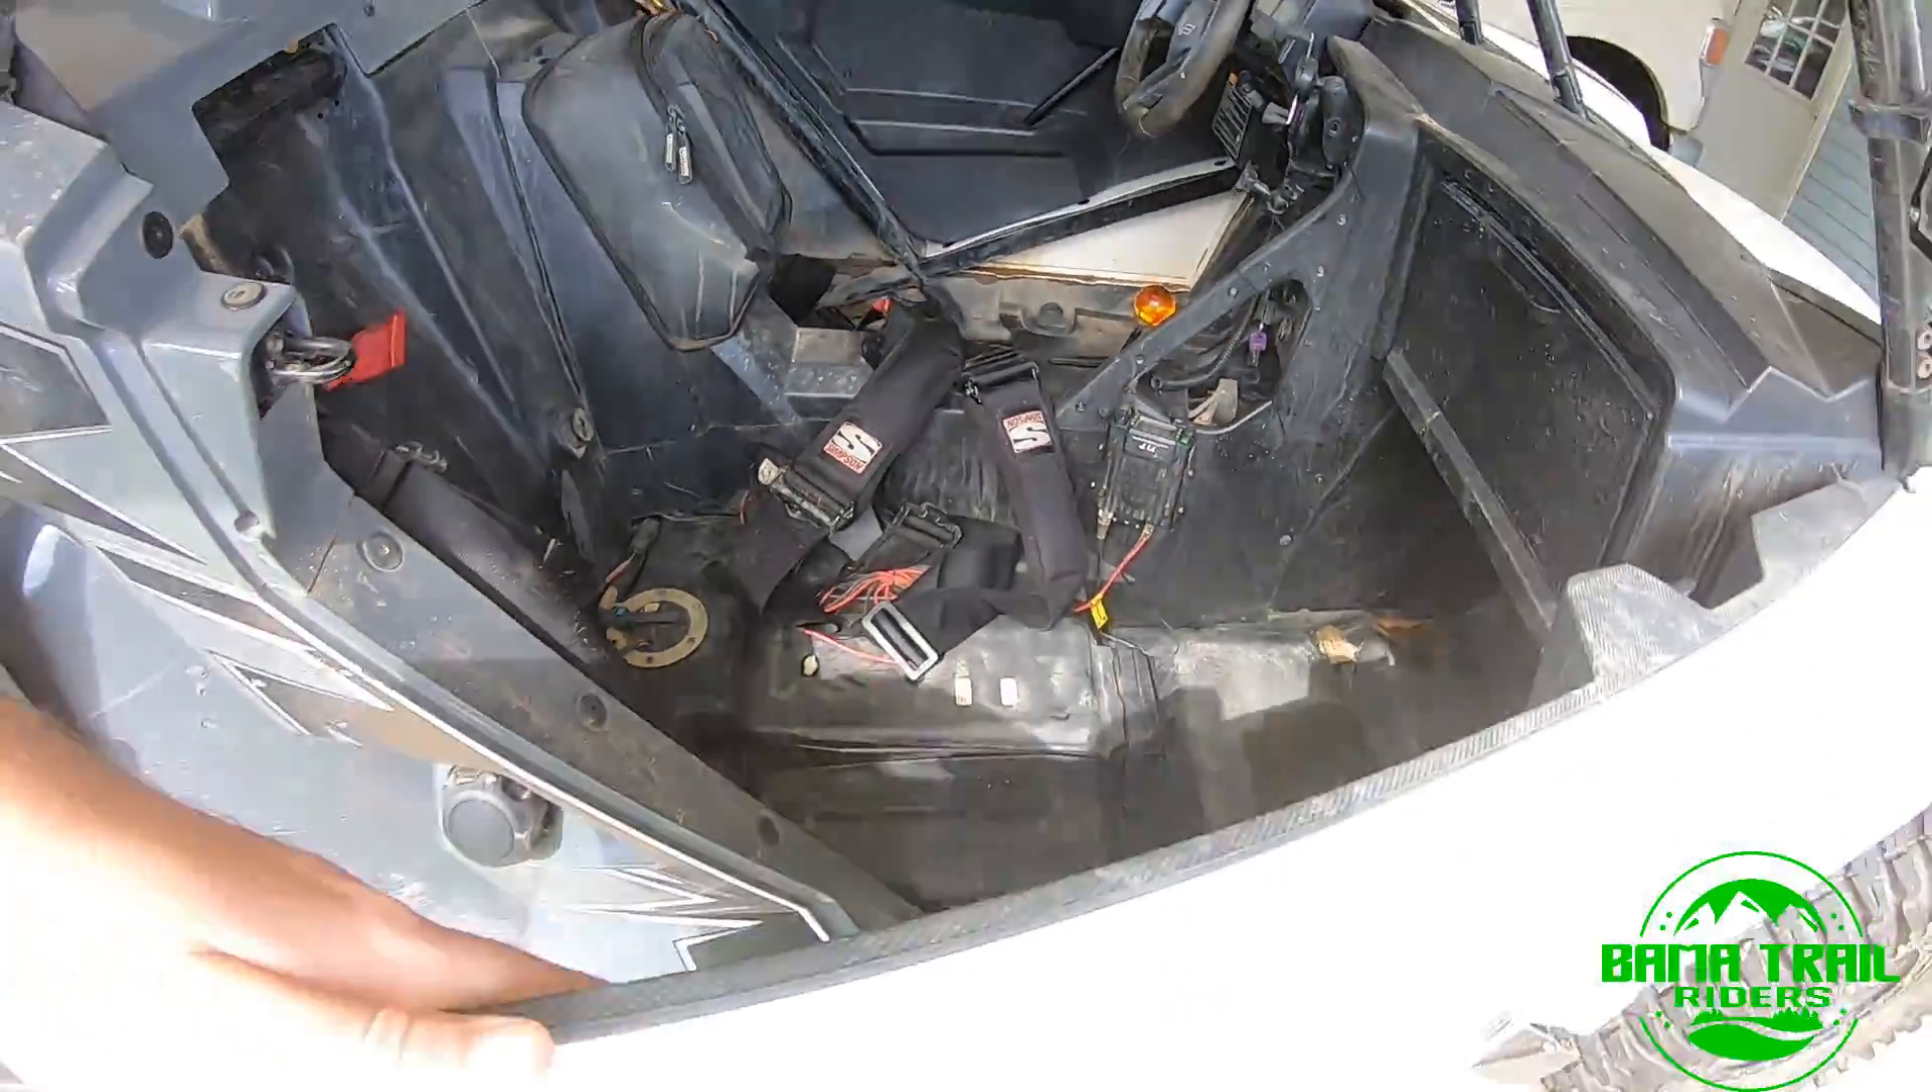So far I've already got the stock seats taken out of the machine.